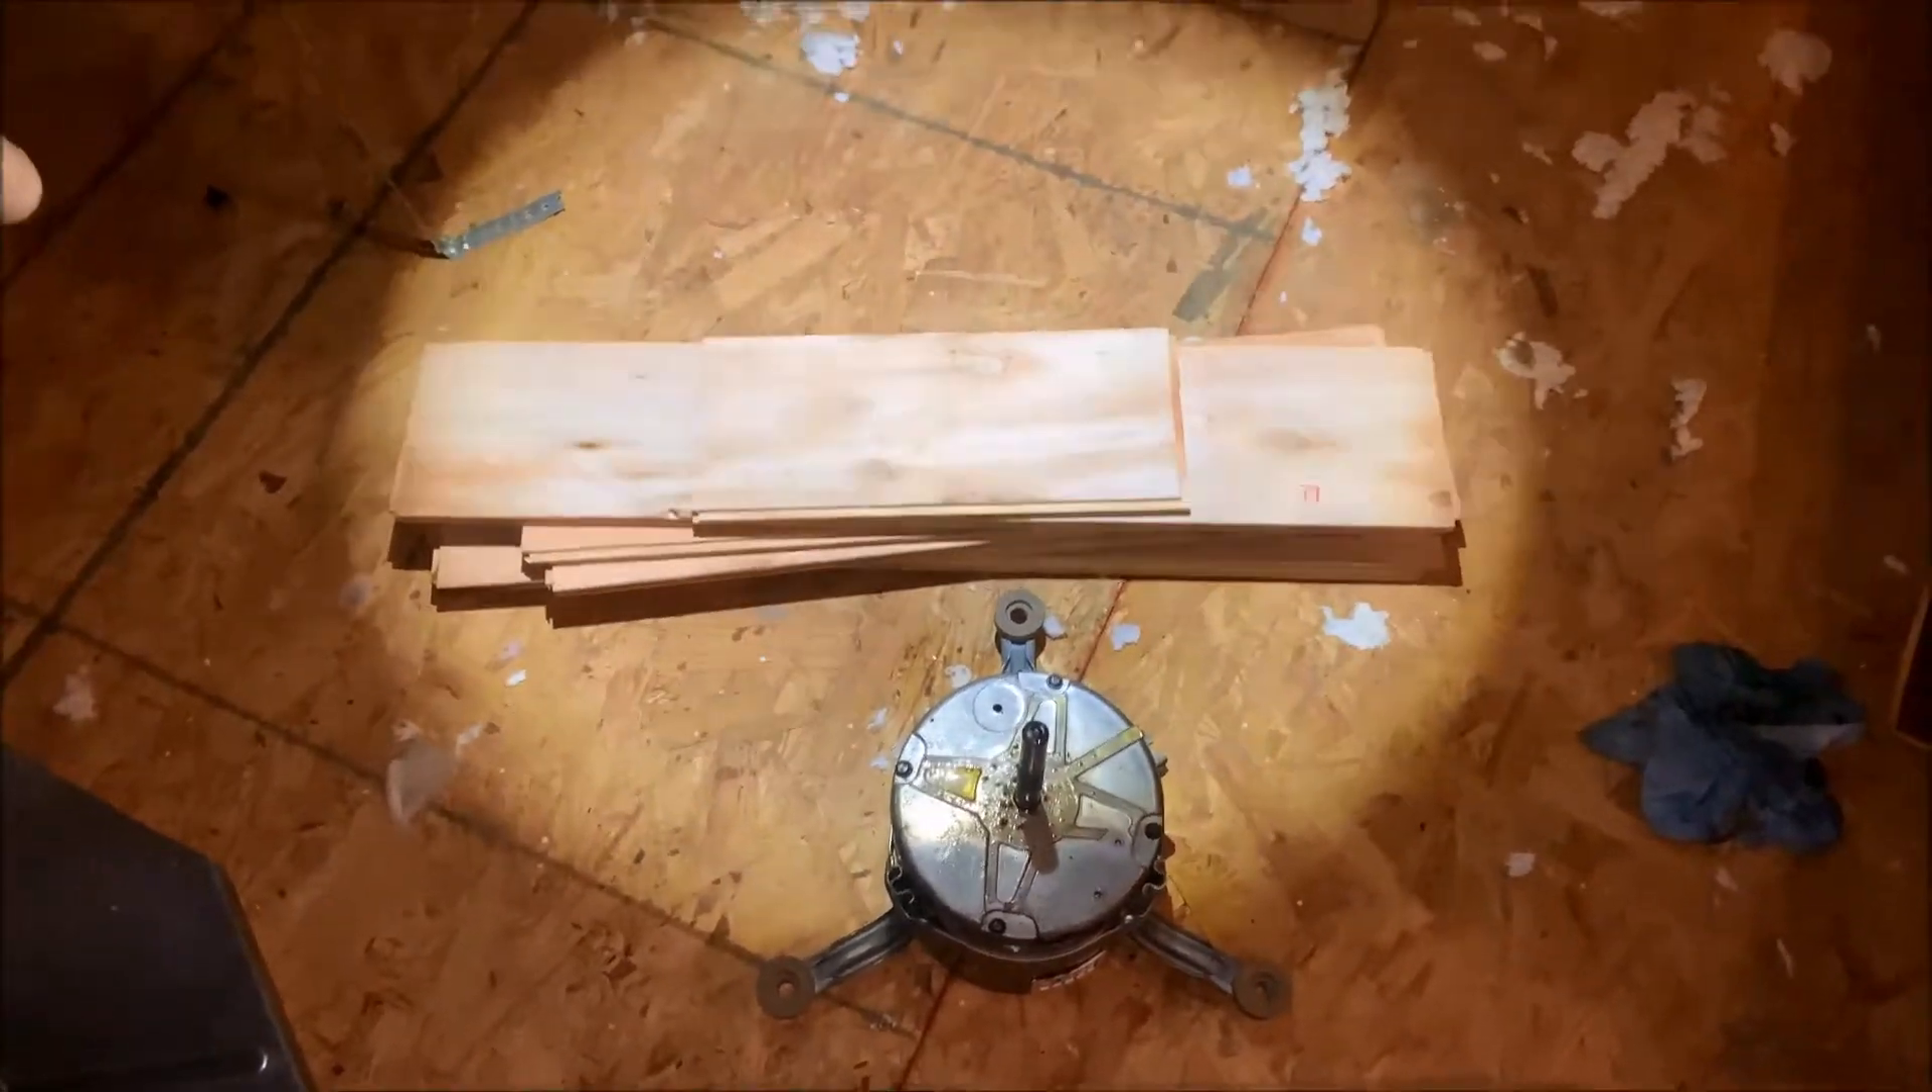I got the blower motor out.